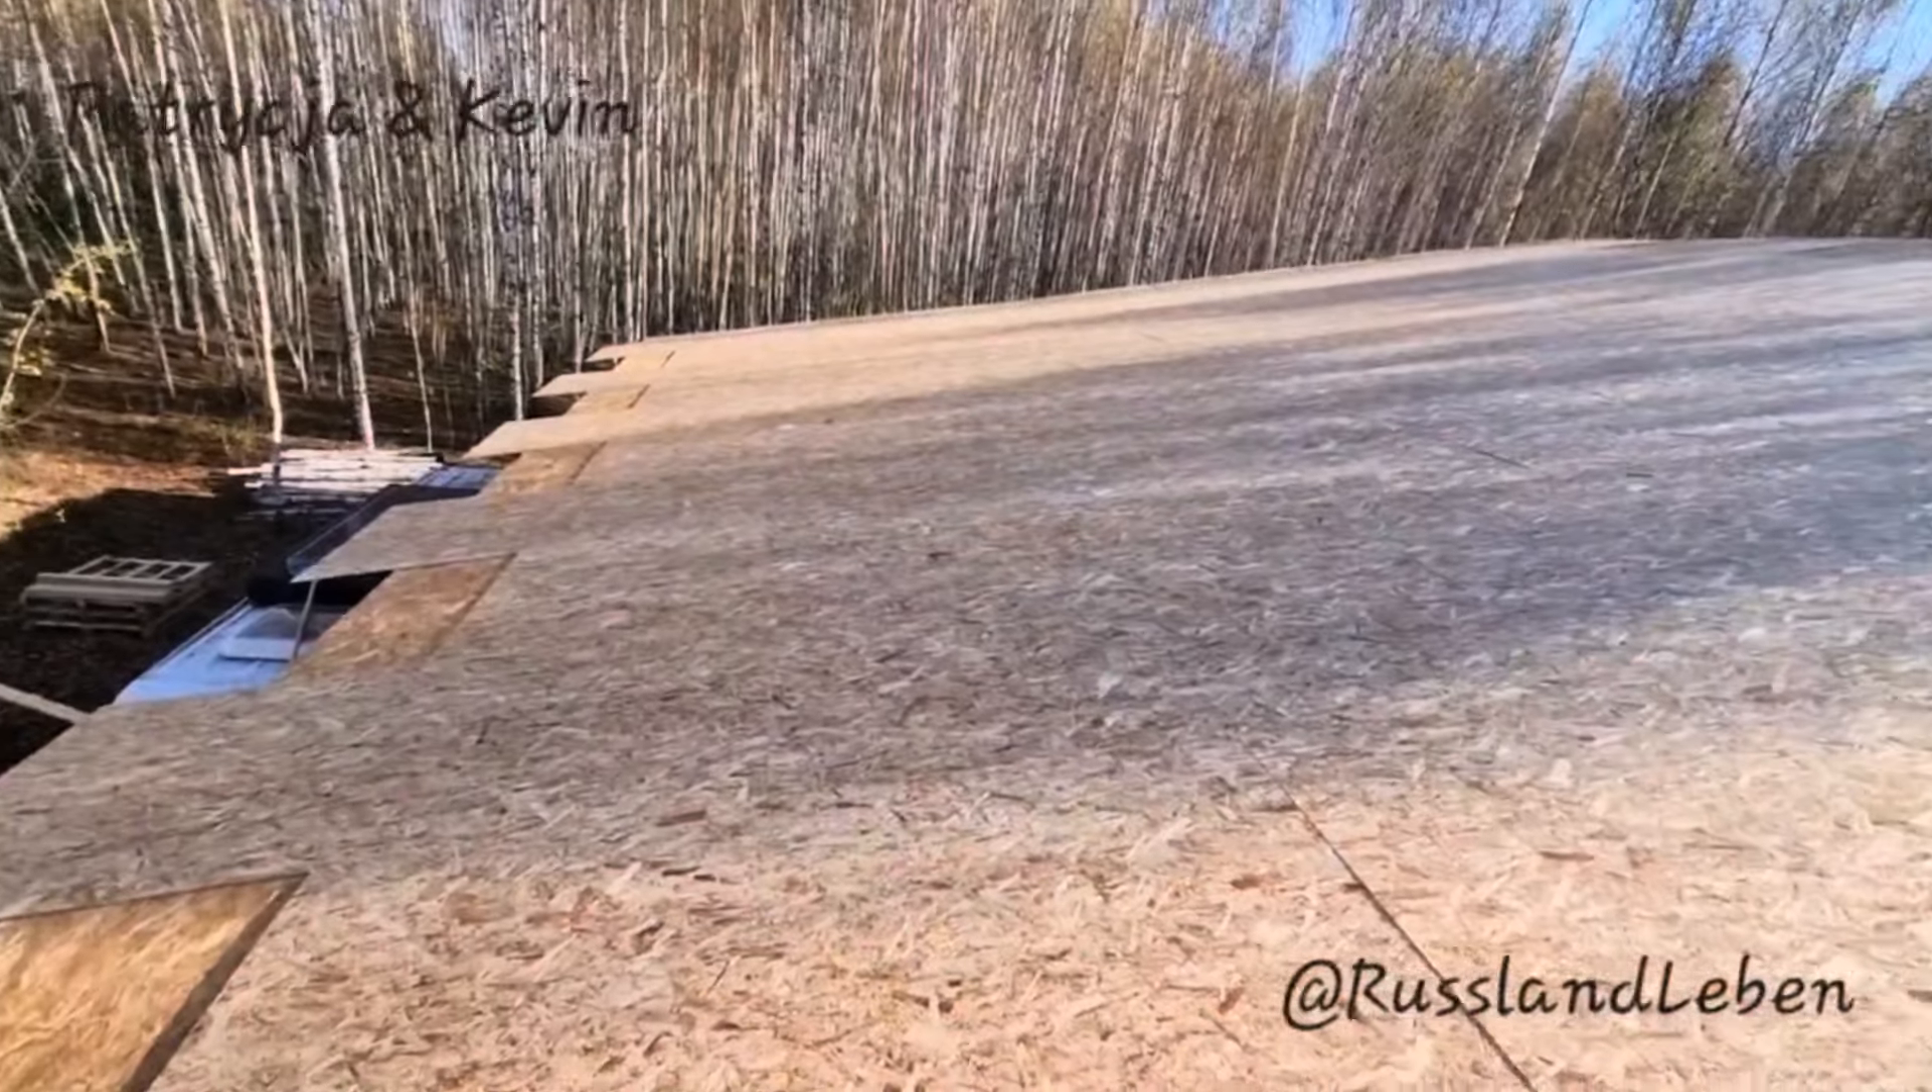Die ganzen platten sind drauf jetzt muss man die zuschnitte noch machen.